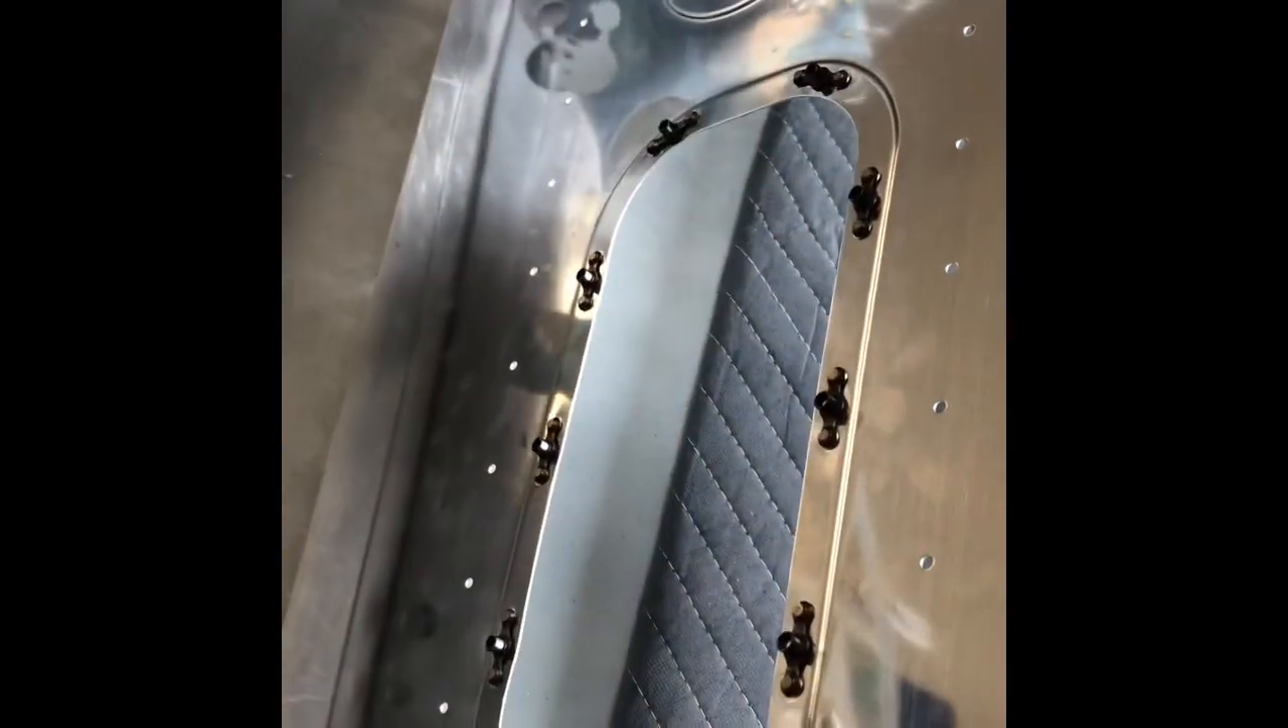Well, first we dimpled all the number 30, number 40 holes along the access panel holes and the edge right here and then we riveted the nut plates on to the access panel holes on the left and the right.